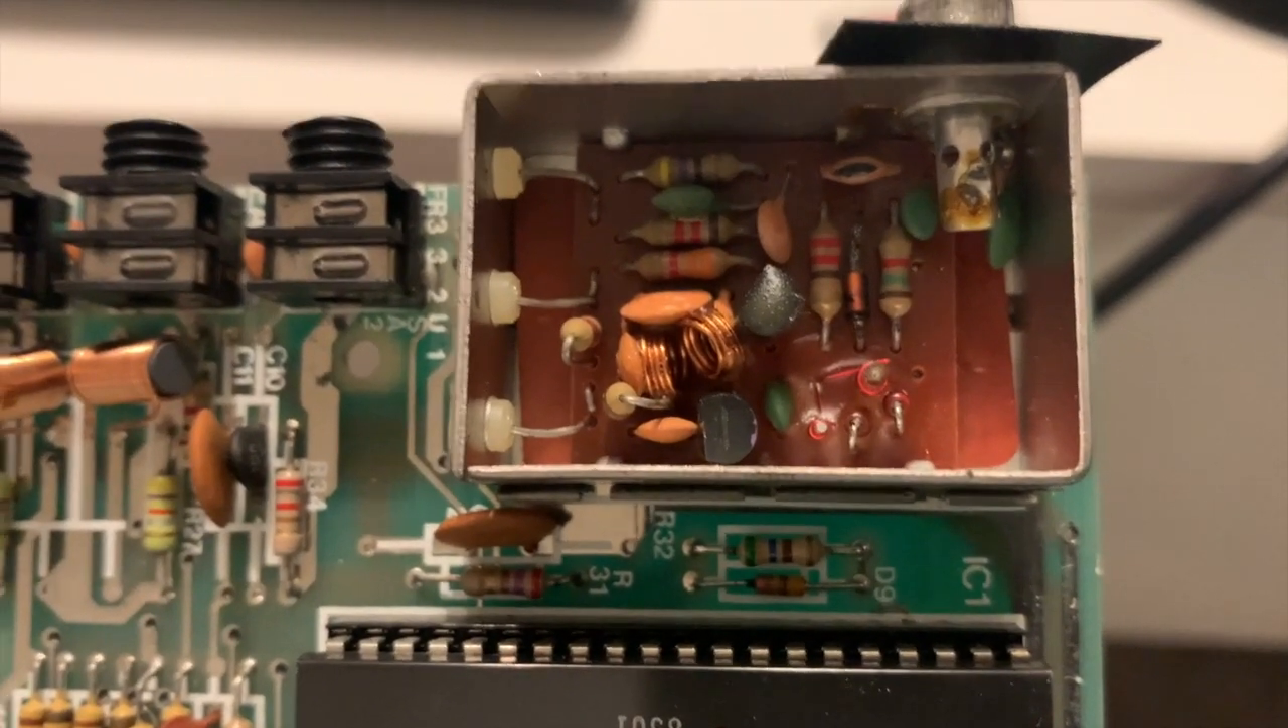And here we have the top removed.